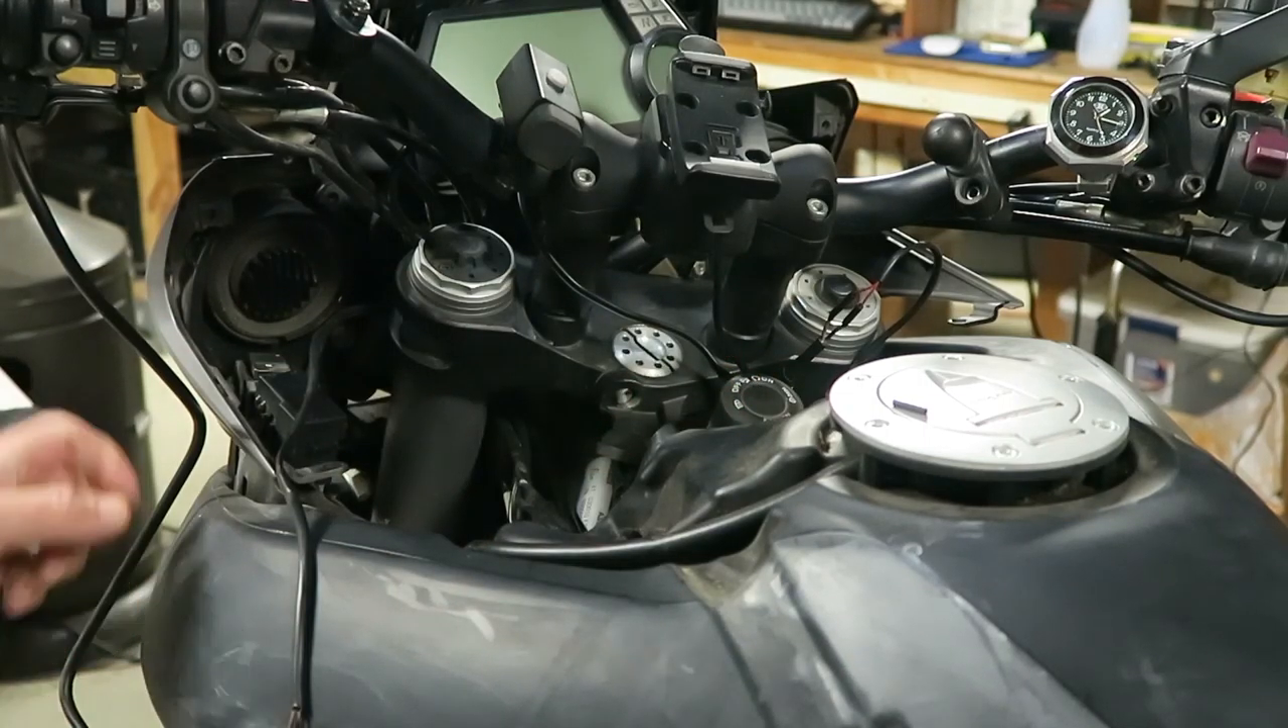I have not gone through the process of, um, you know, fastening down the wires yet in case I've got something wrong.